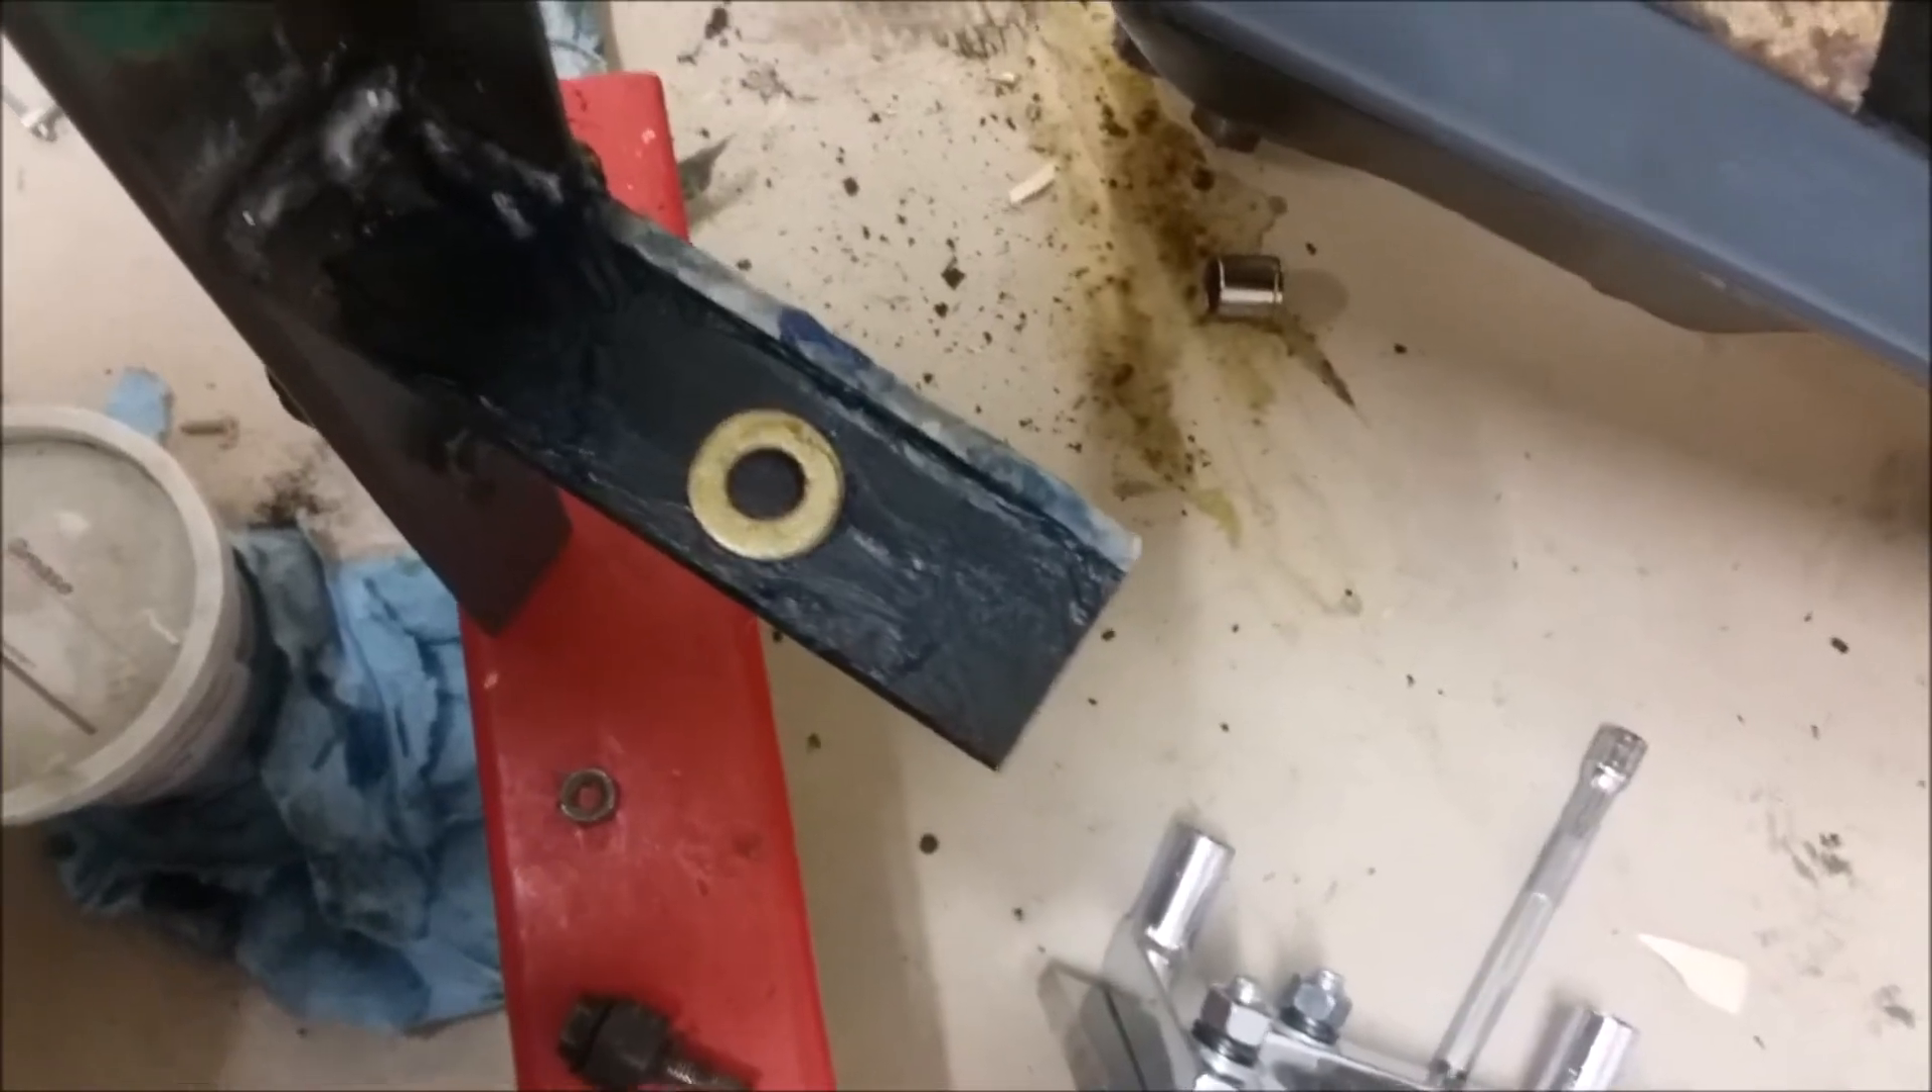So so there's our washer the washer transferred onto where the hole belongs.